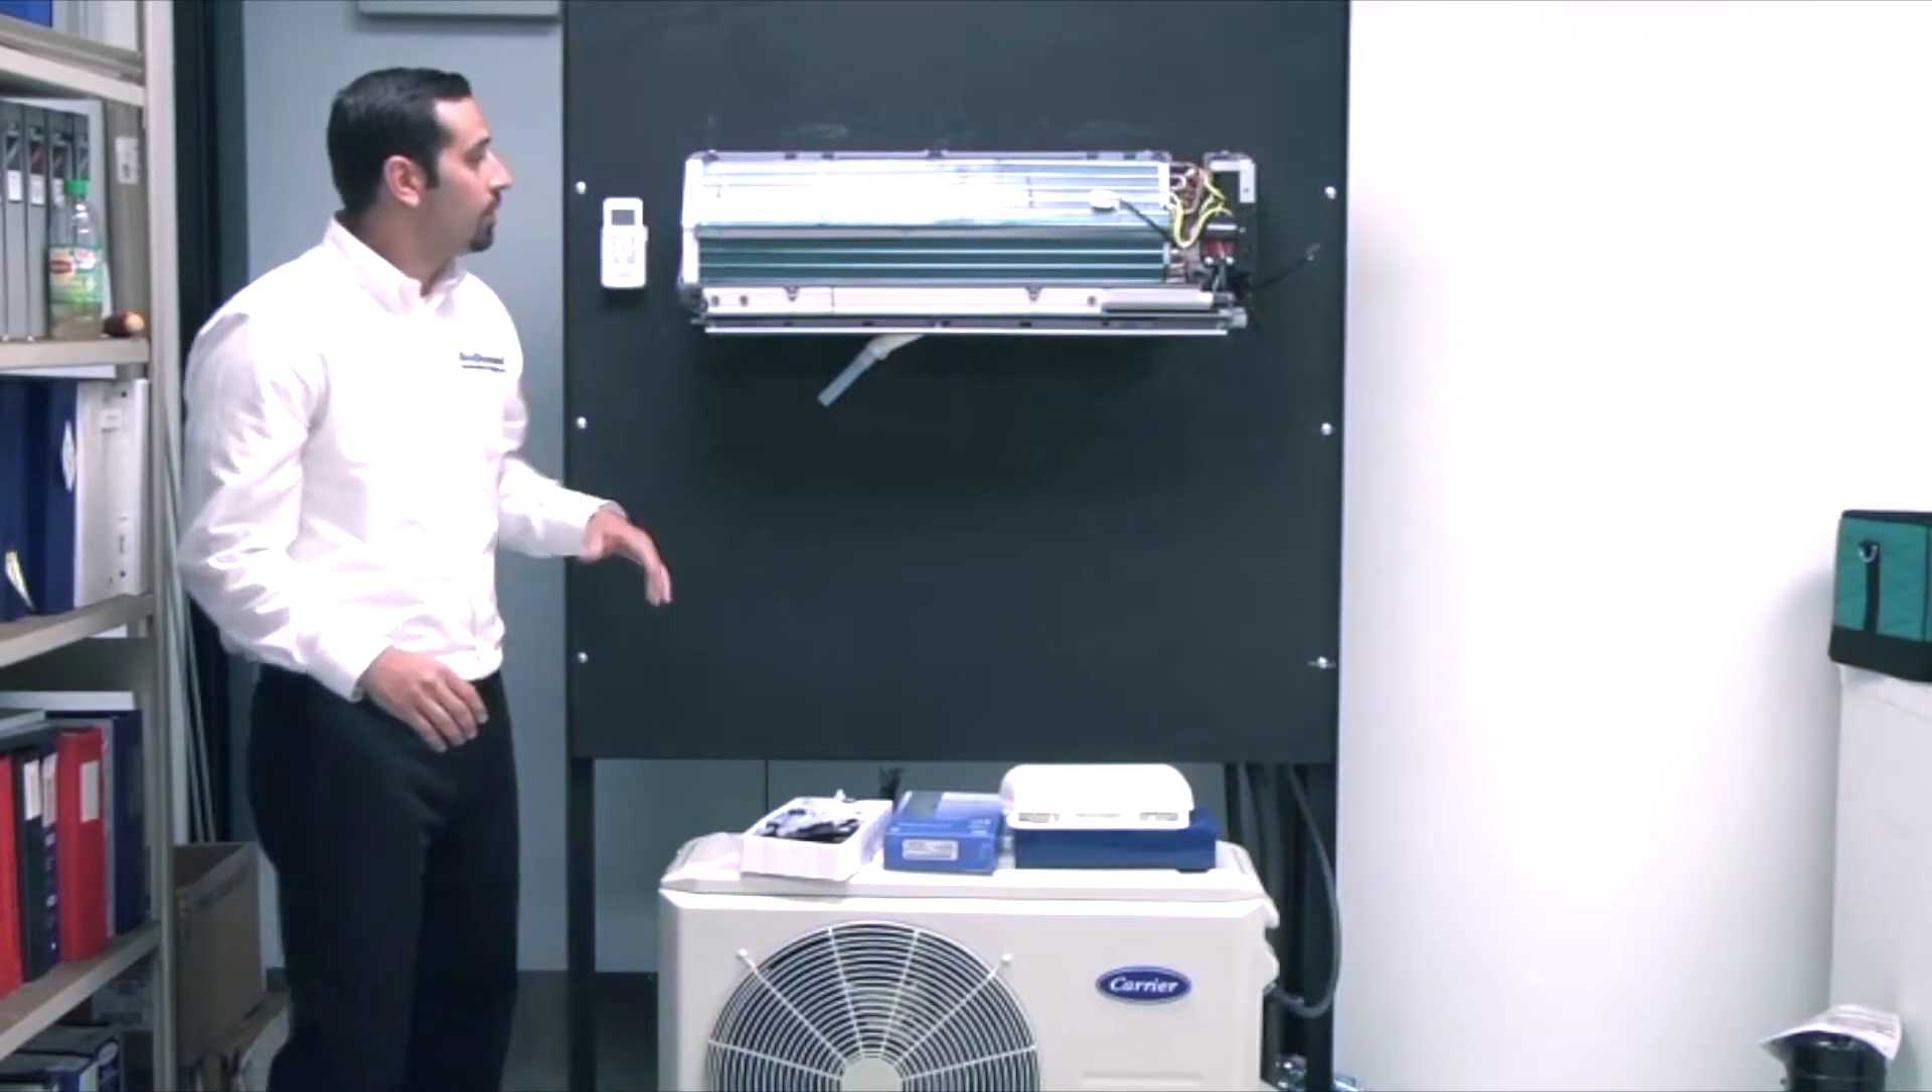All right so we've got the cover off the unit.